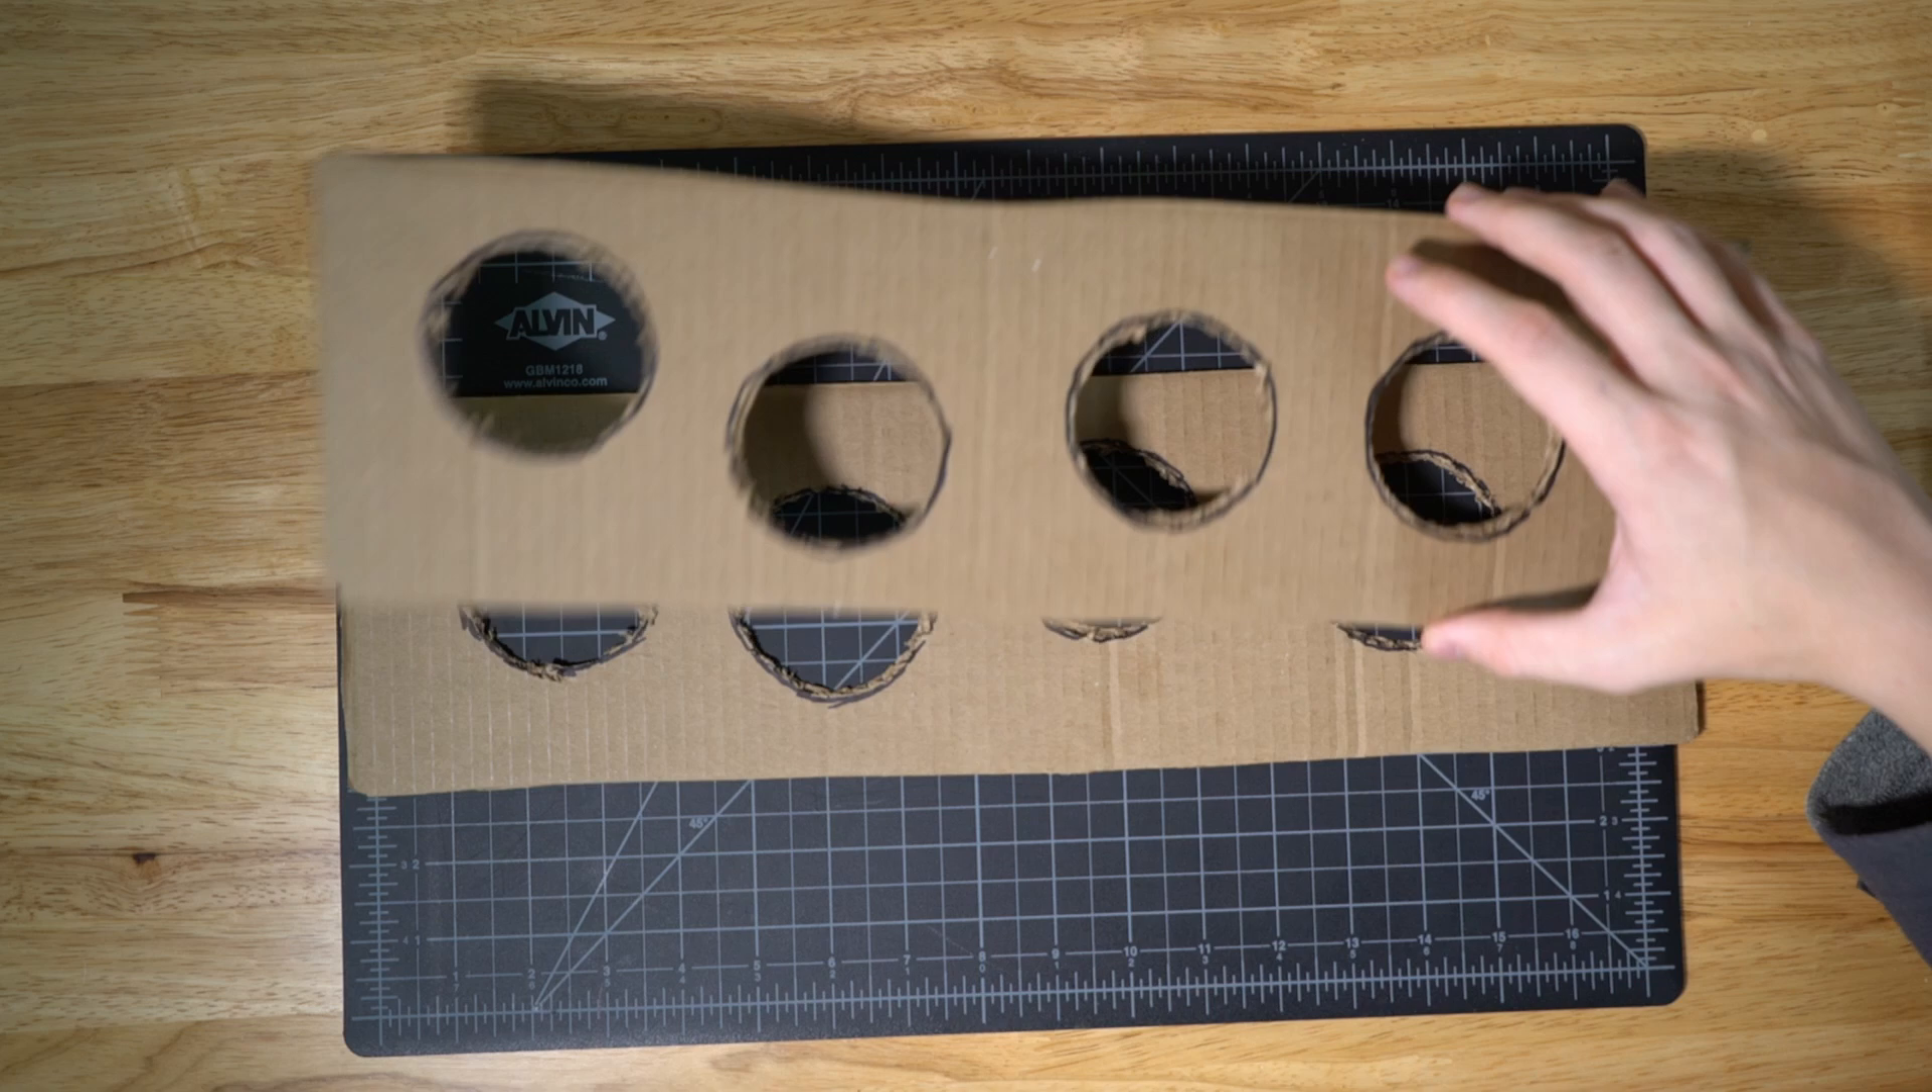I lay them on top of each other and you'll see these the variance in each of them start to compound and you can see that there are locations where they don't line up.